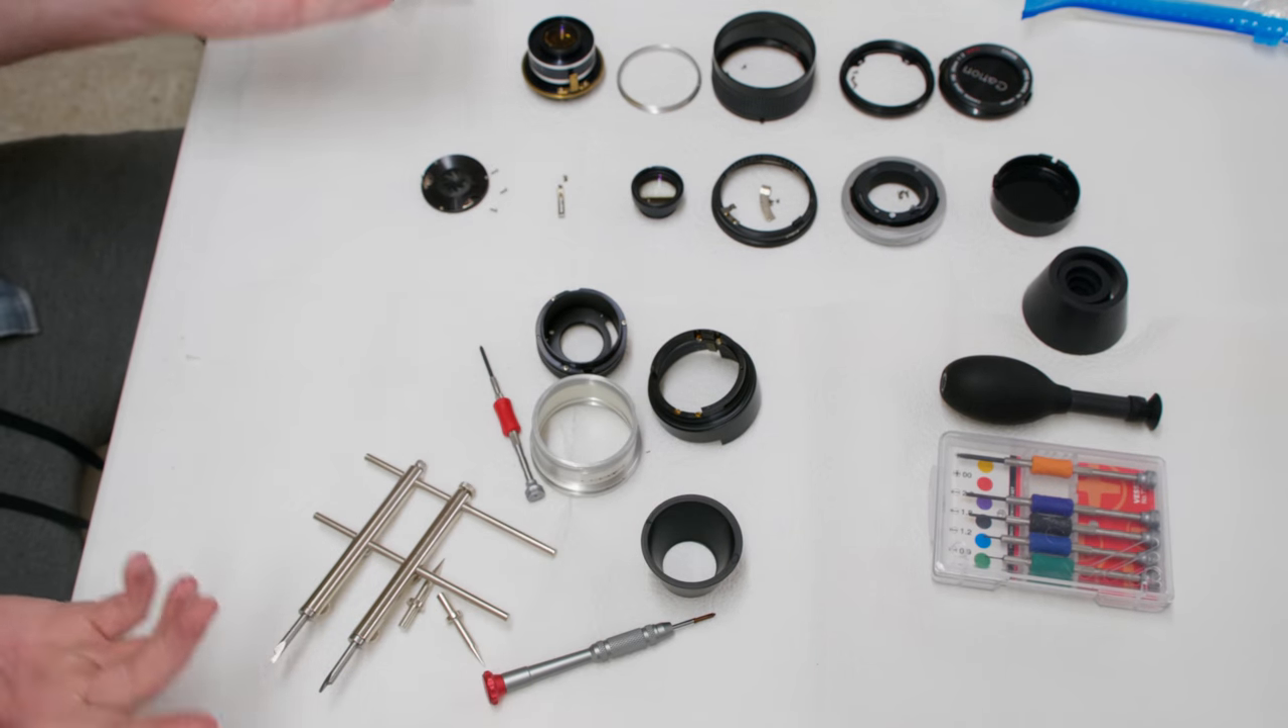That's the entire lens apart again i haven't messed with the element groups.